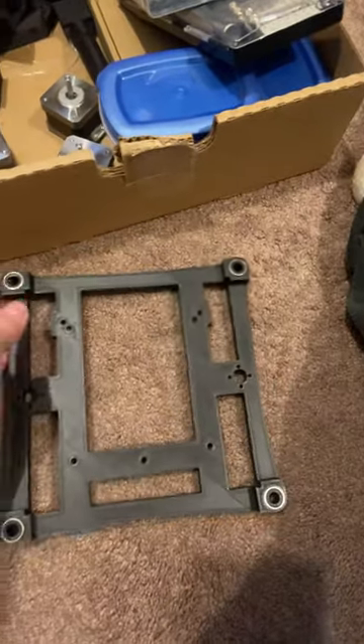So the bearings are put in place on the back over here for the feet.